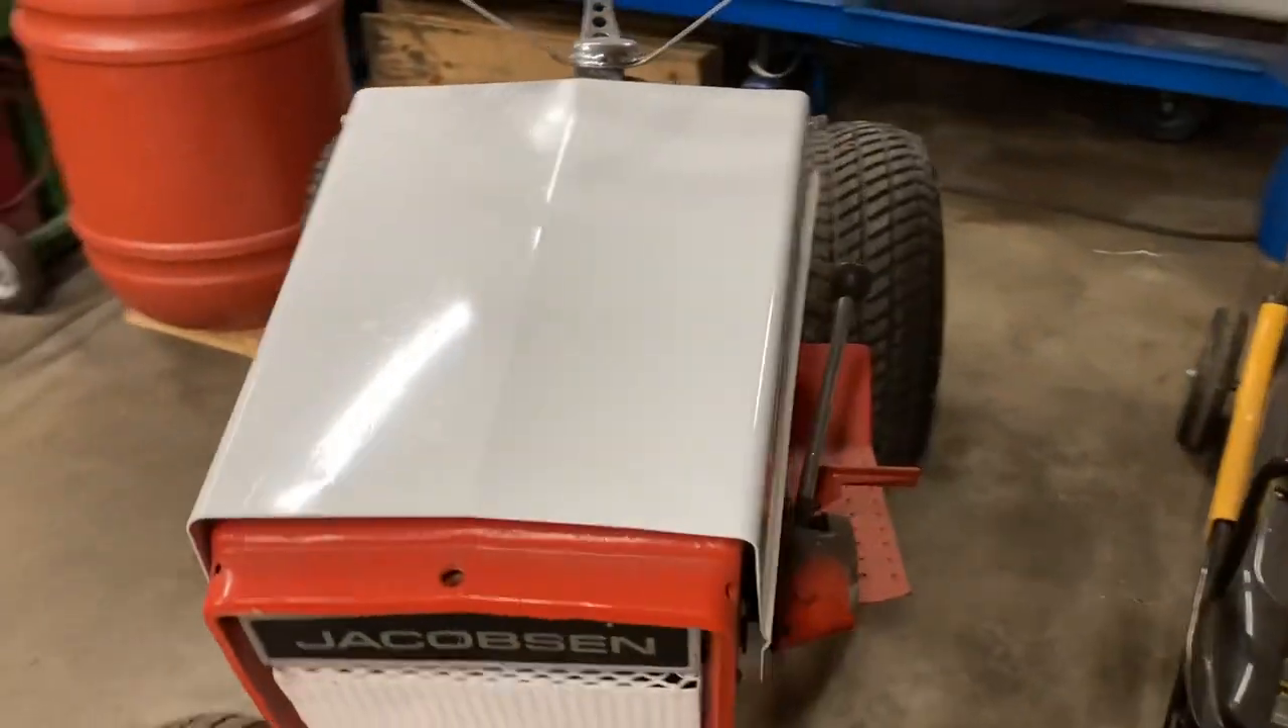All right, the hood's on. It's starting to look good.